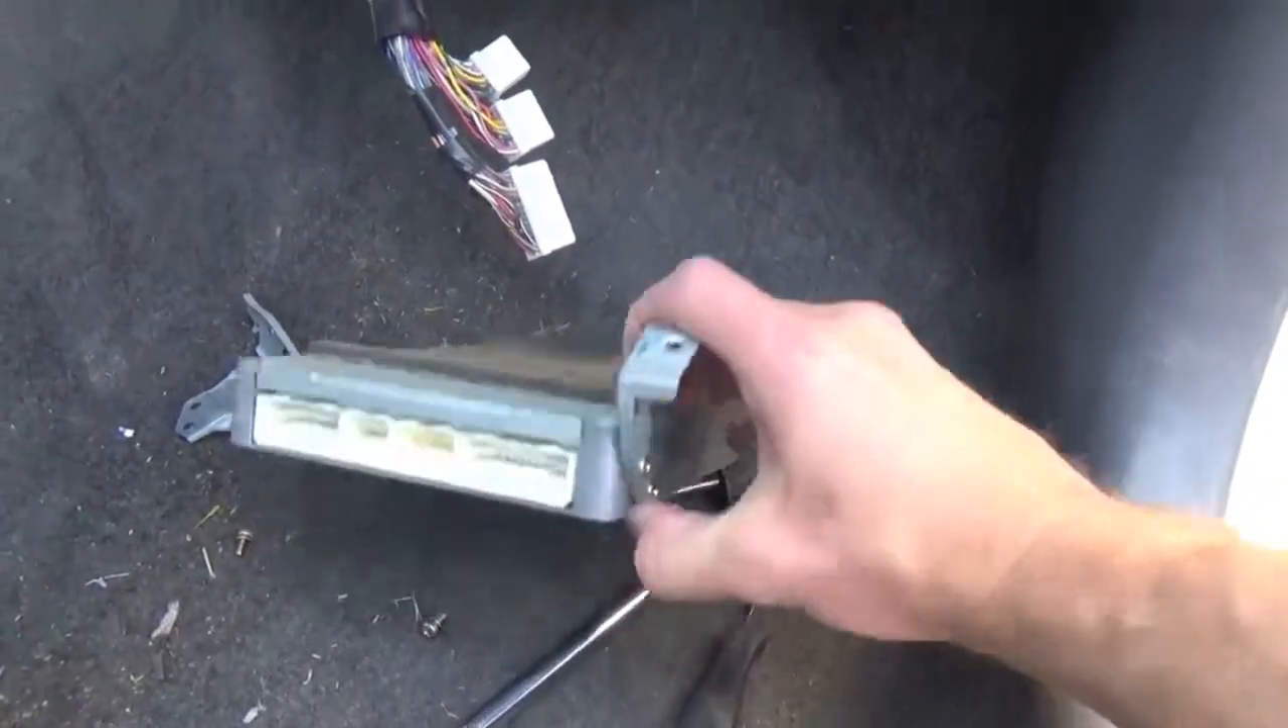As you can see, I still need to remove the brackets and mount those on the new ECM module.